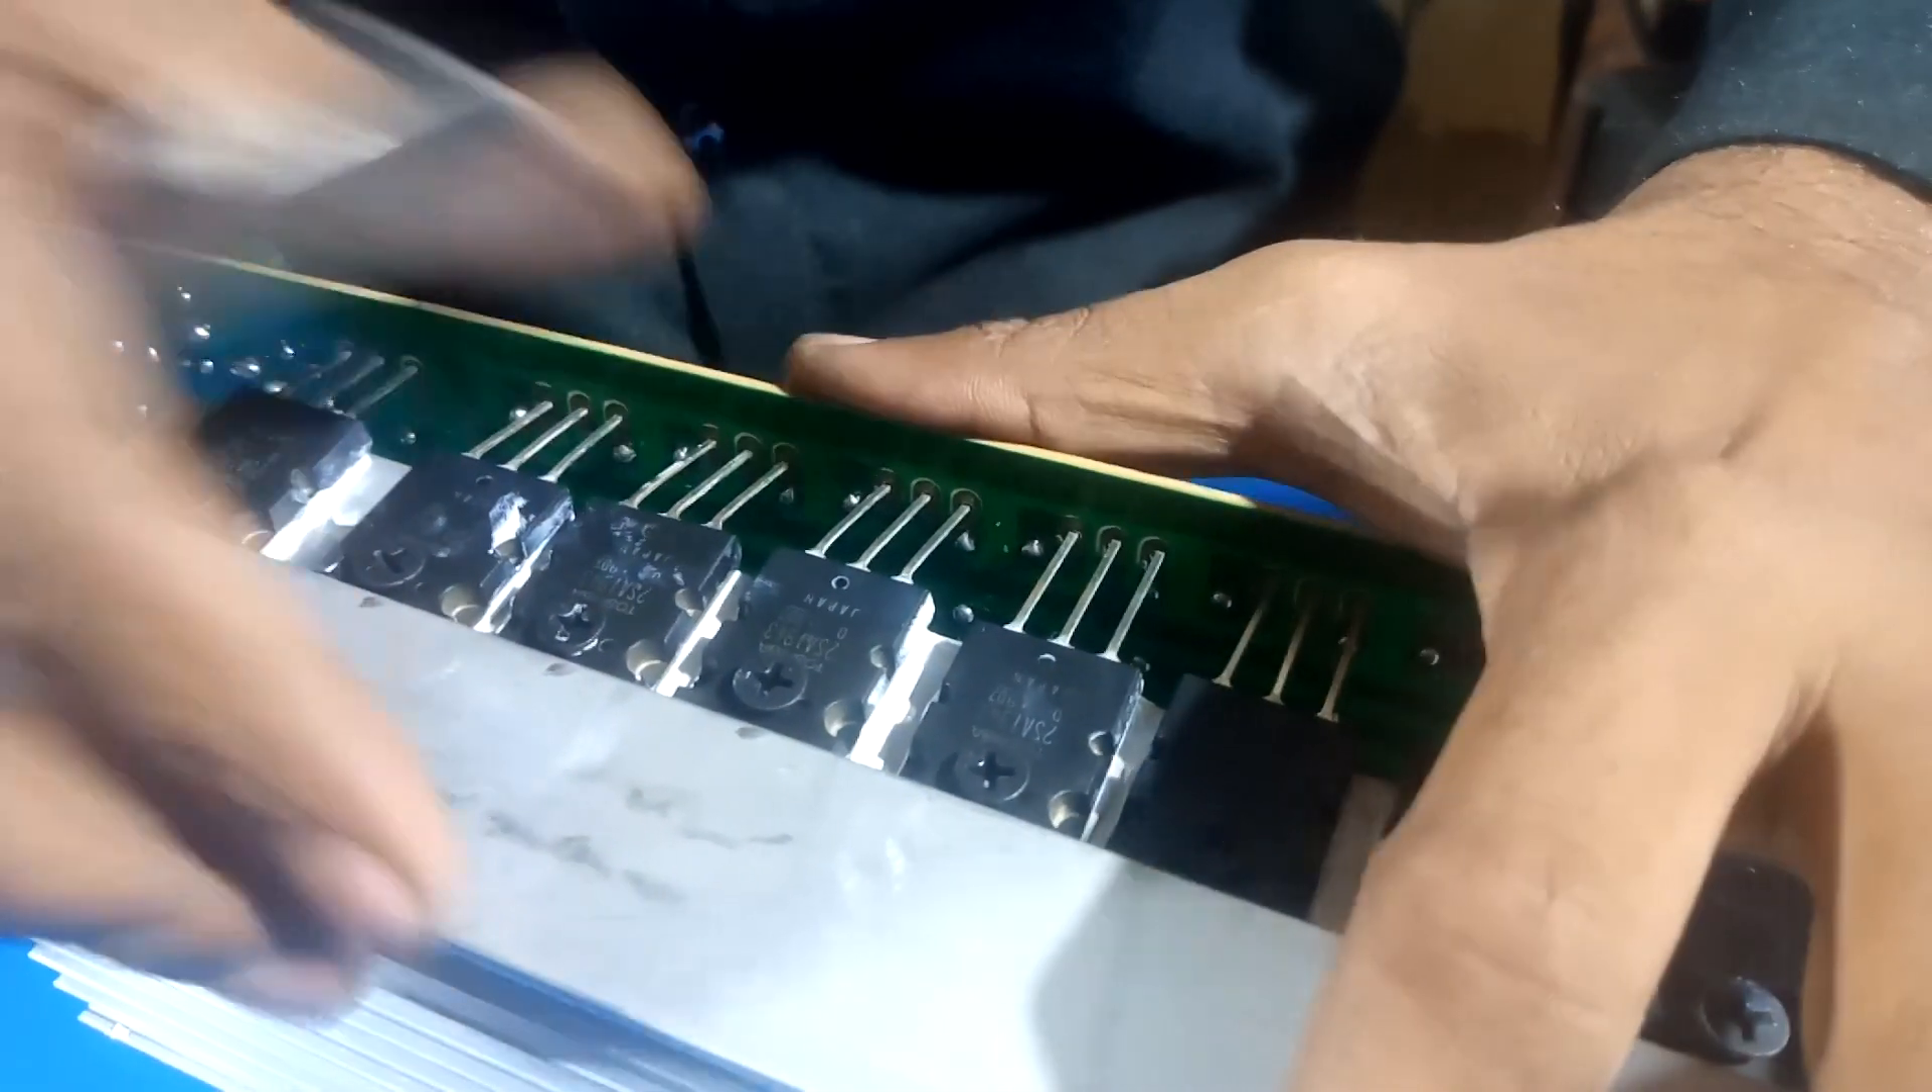یہ دیکھیں ما شاءاللہ کتنے ٹرانسسٹر جو ہیں وہ اپنی جگہ پہ چلے گئے۔